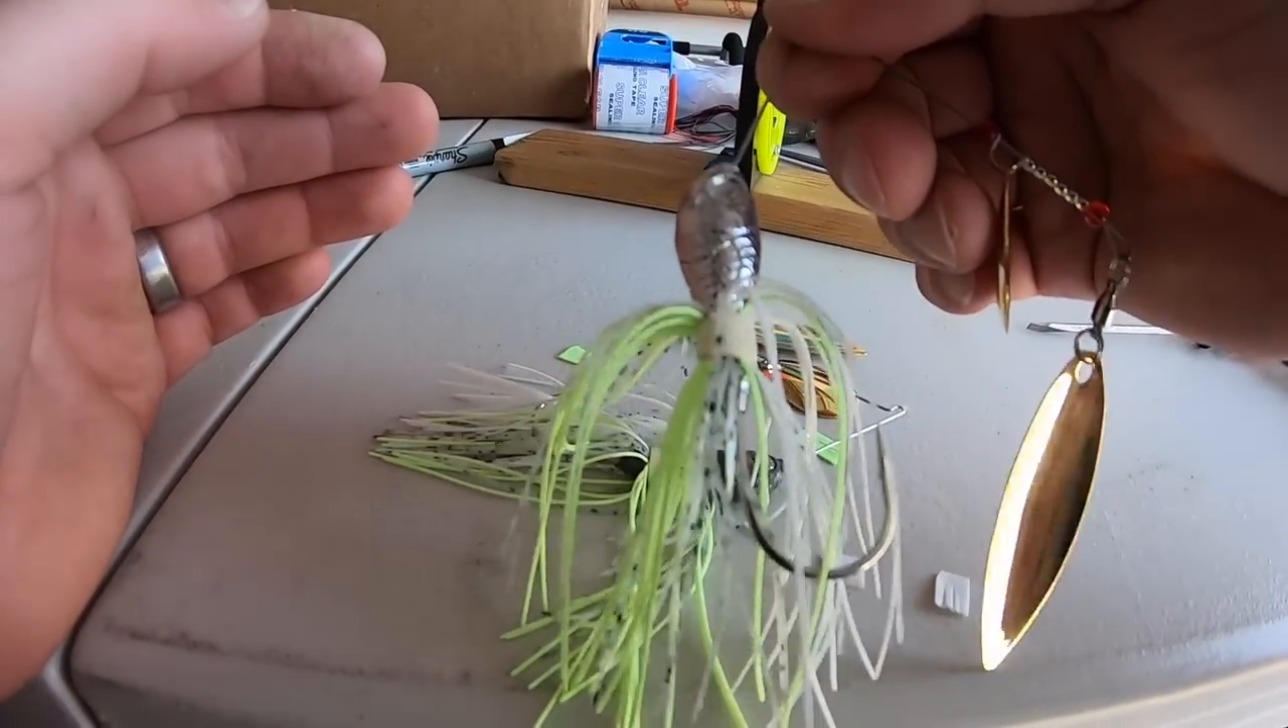Now my spinner bait has its skirt.